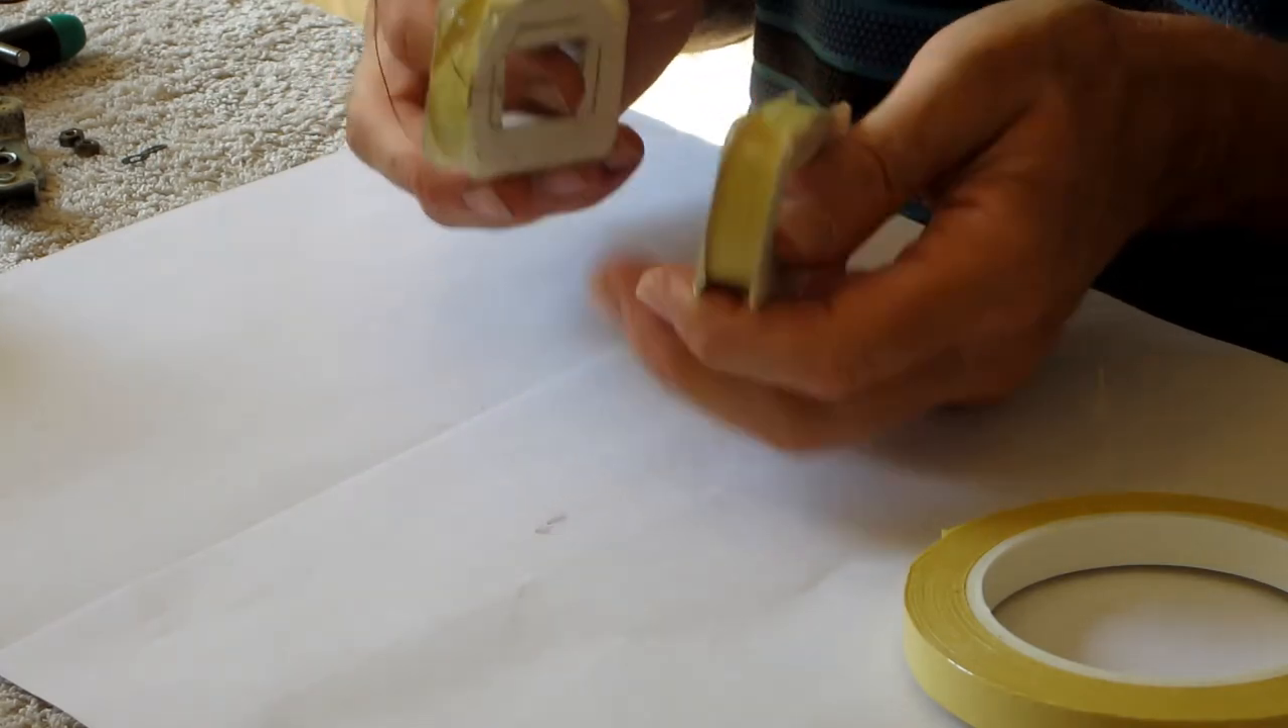So that's the two coils wrapped in this special electrical tape.